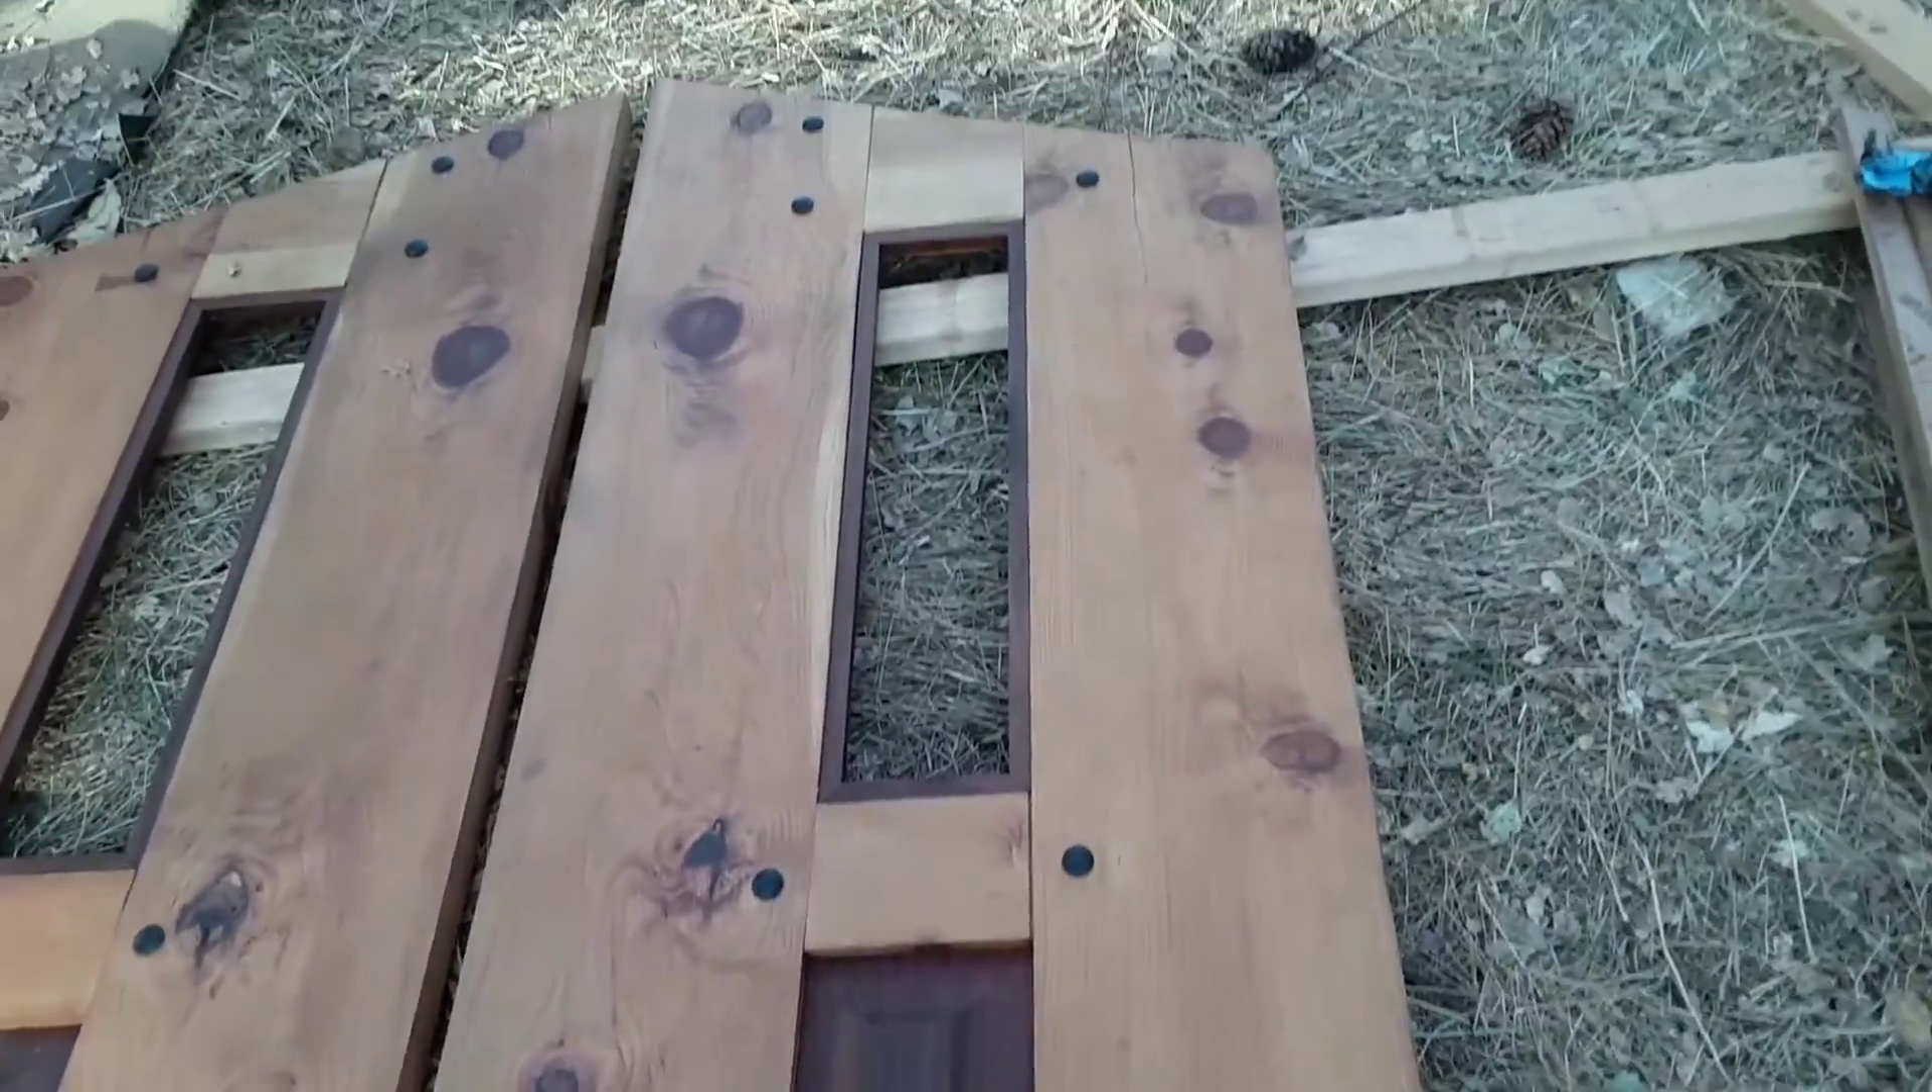The door is pretty much kind of done I gotta put the glass in still.